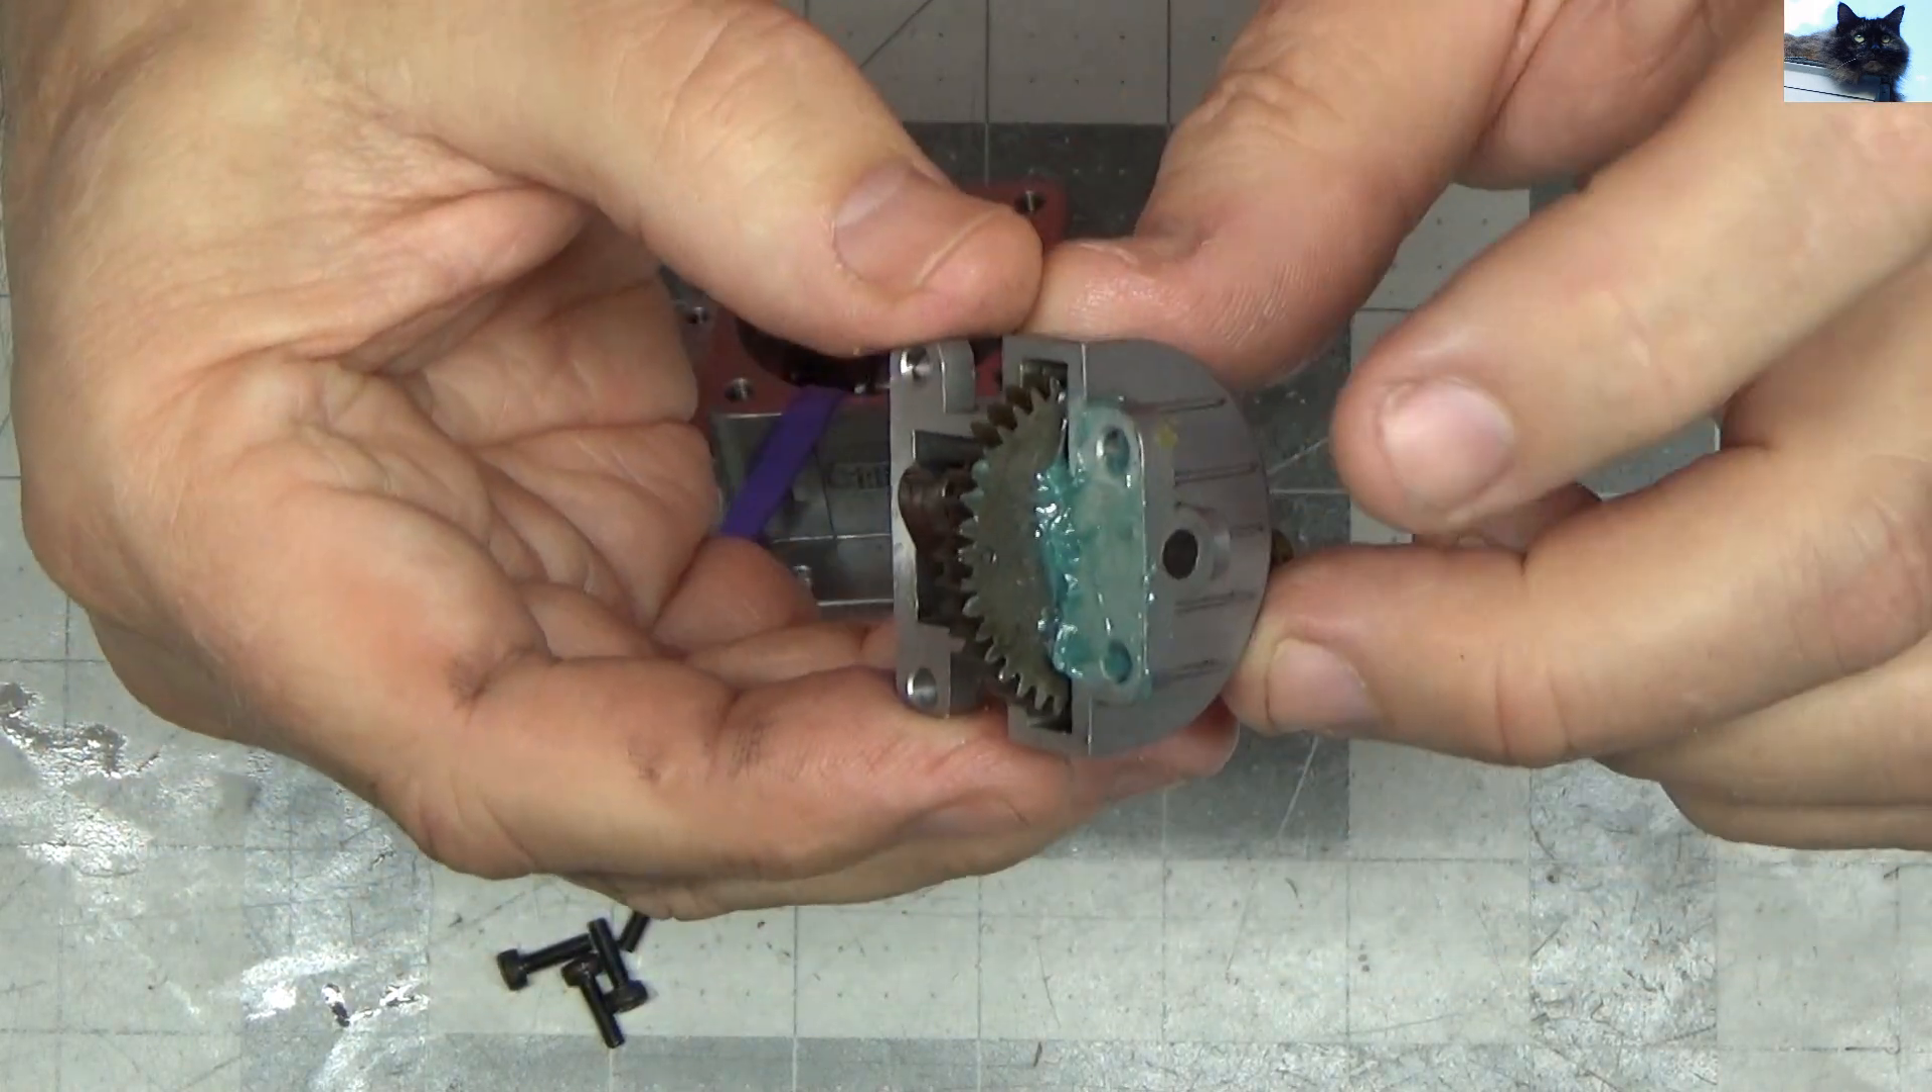My timing gear is all in place.